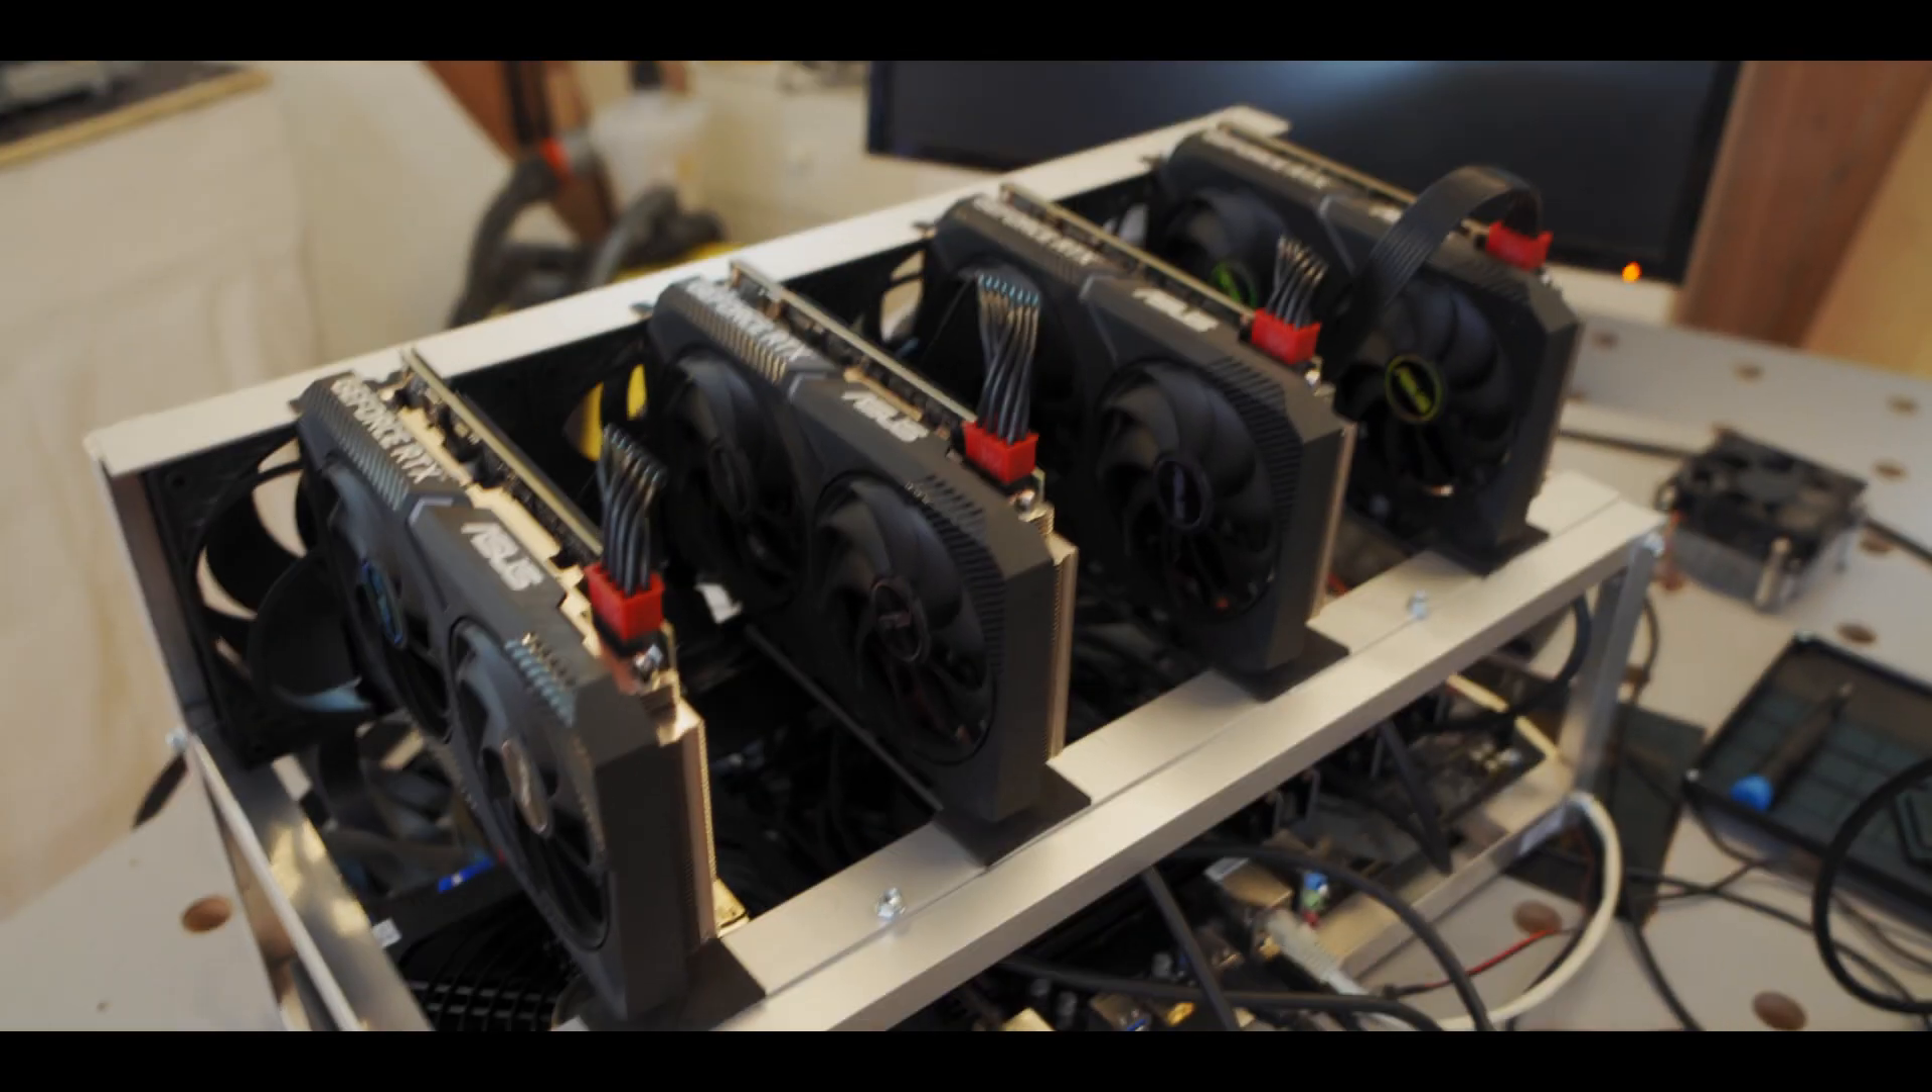All right we got all four GPUs plugged in now so let's turn it on.